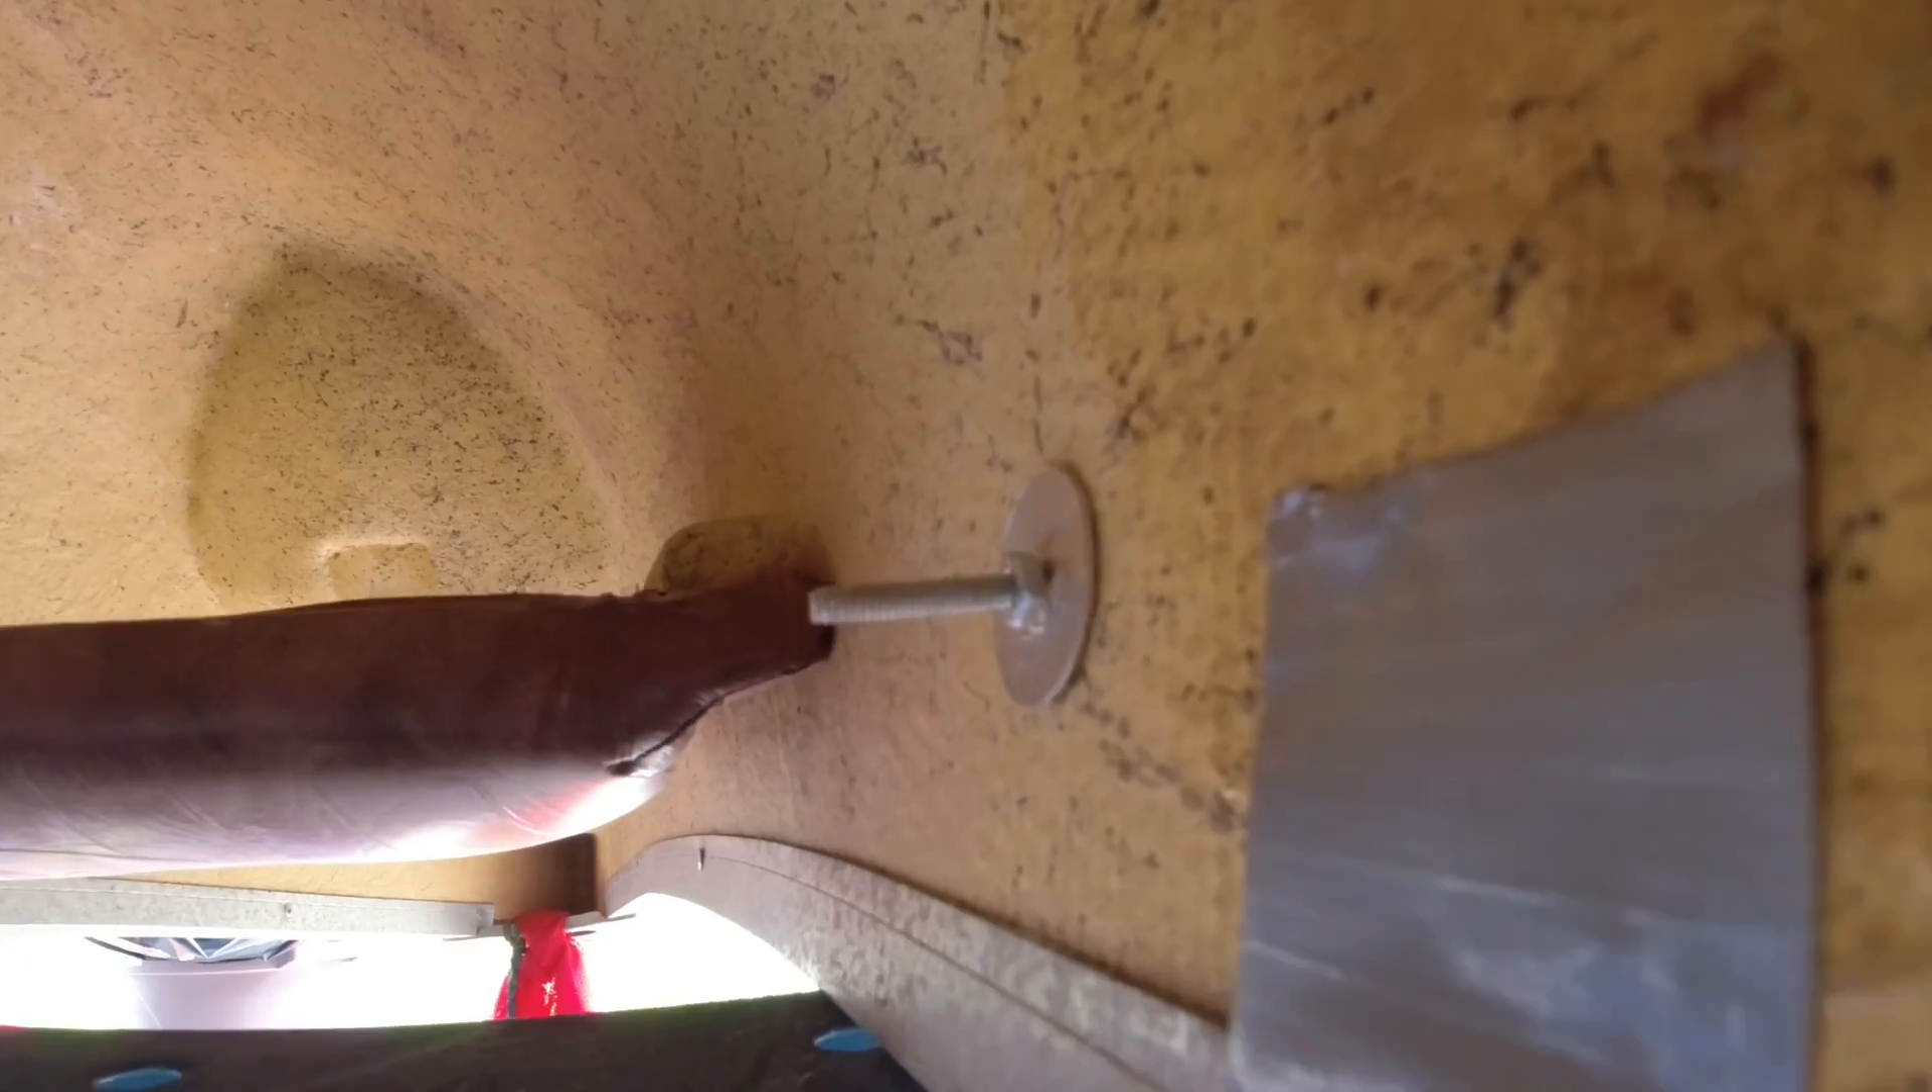You see yeah we have a fairly significant bolt sticking out.